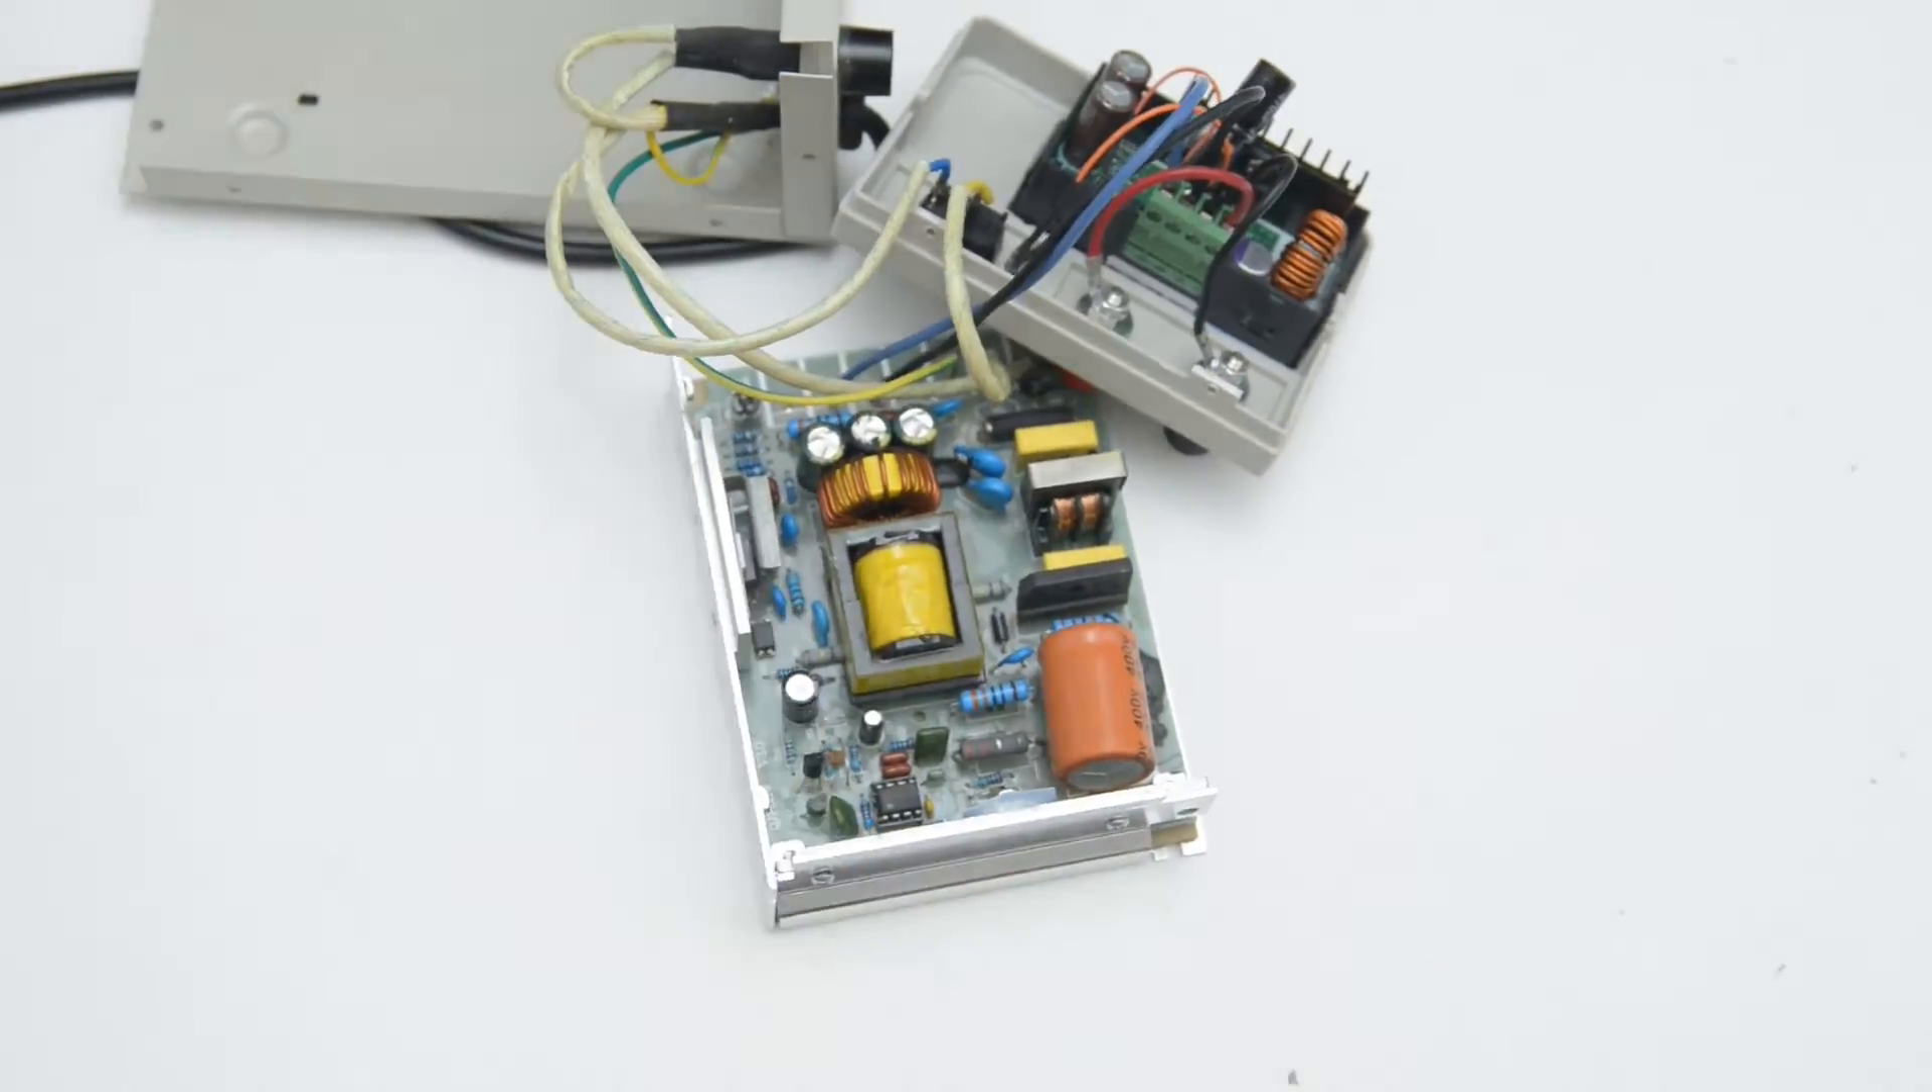Solo queda colocar la tapa de la fuente de alimentación.